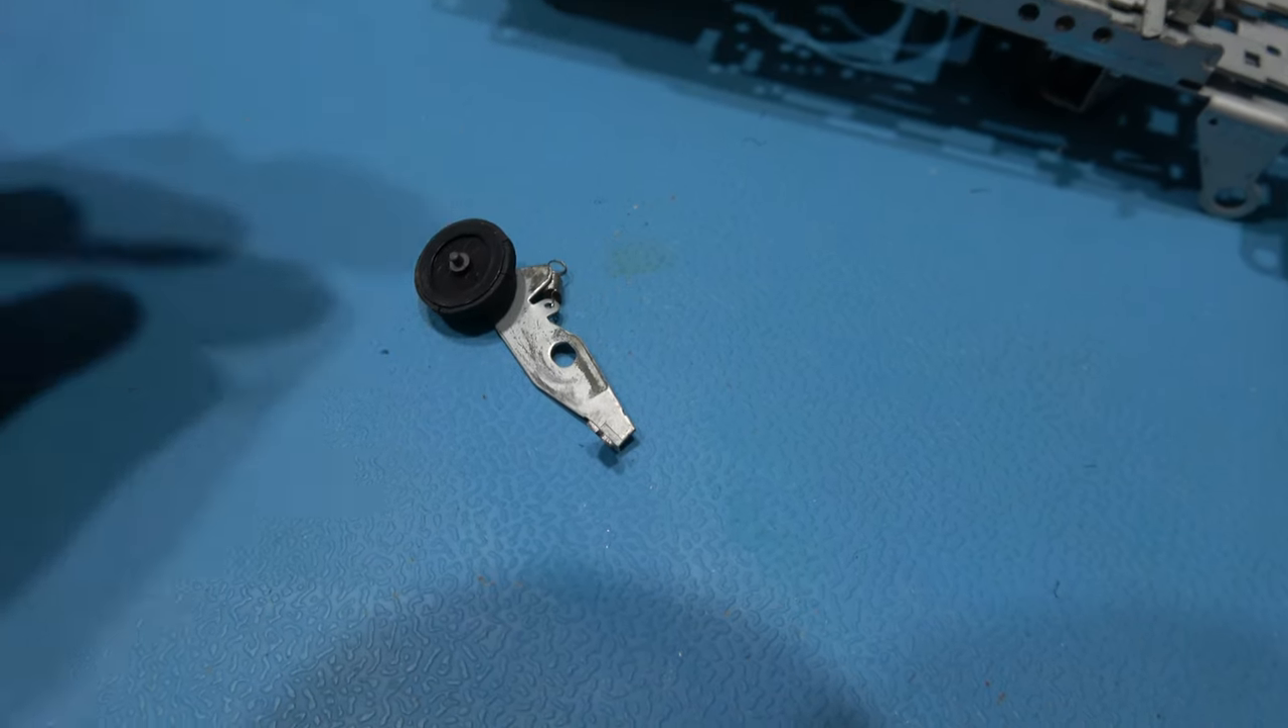There's the old idler tire and its bracket removed.